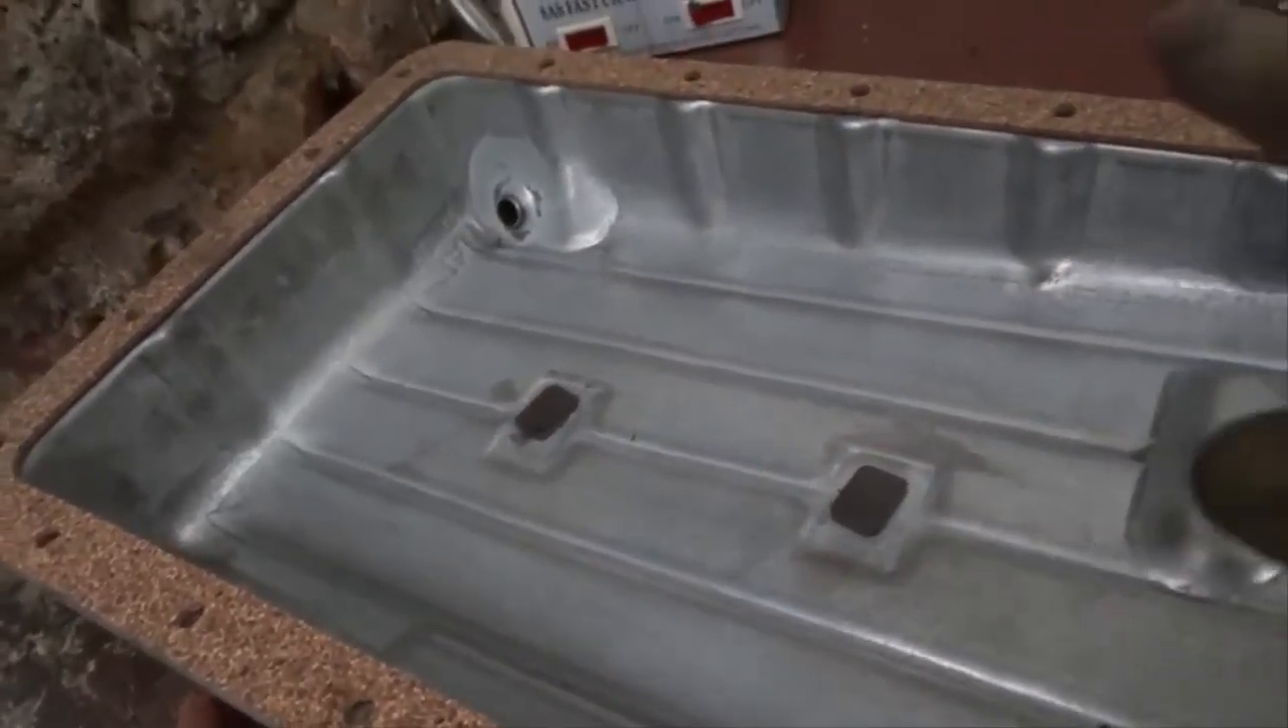Coloqué el empaque Que es un empaque de corcho.